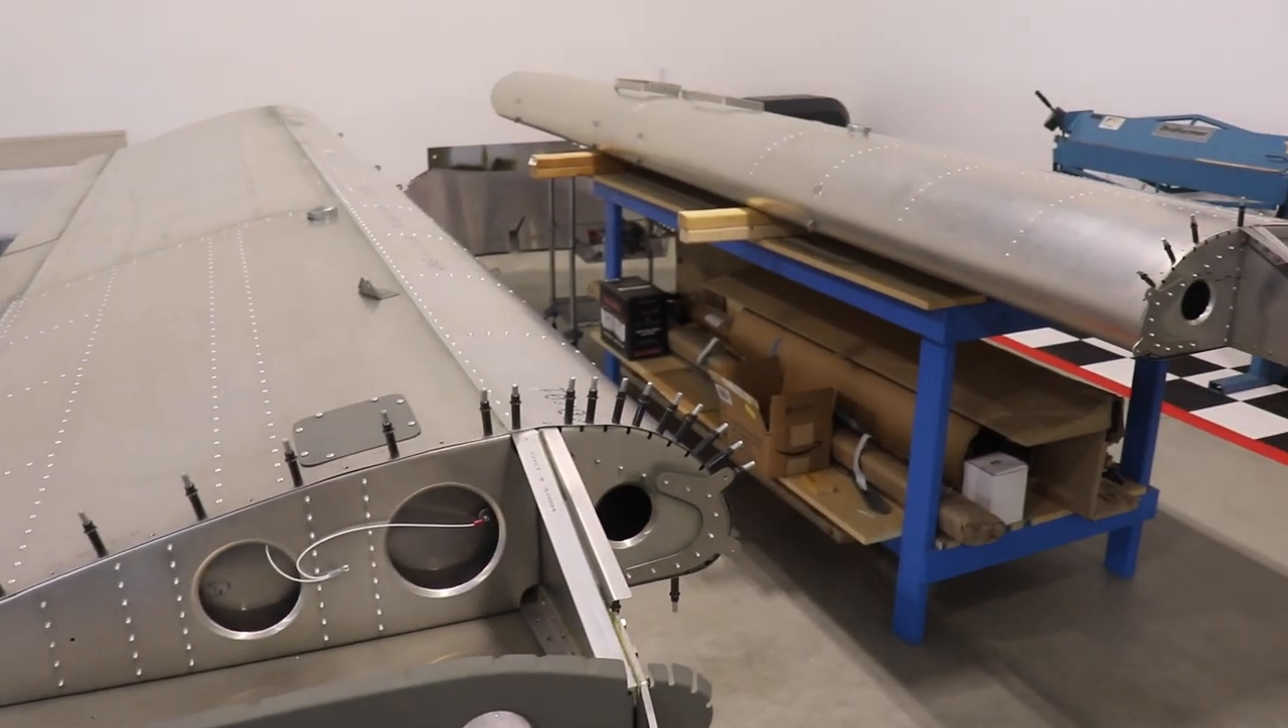Now it's not really important I get this done right now, I can do this at any time, but I do still have to fit the plastic wing tips to the wings.